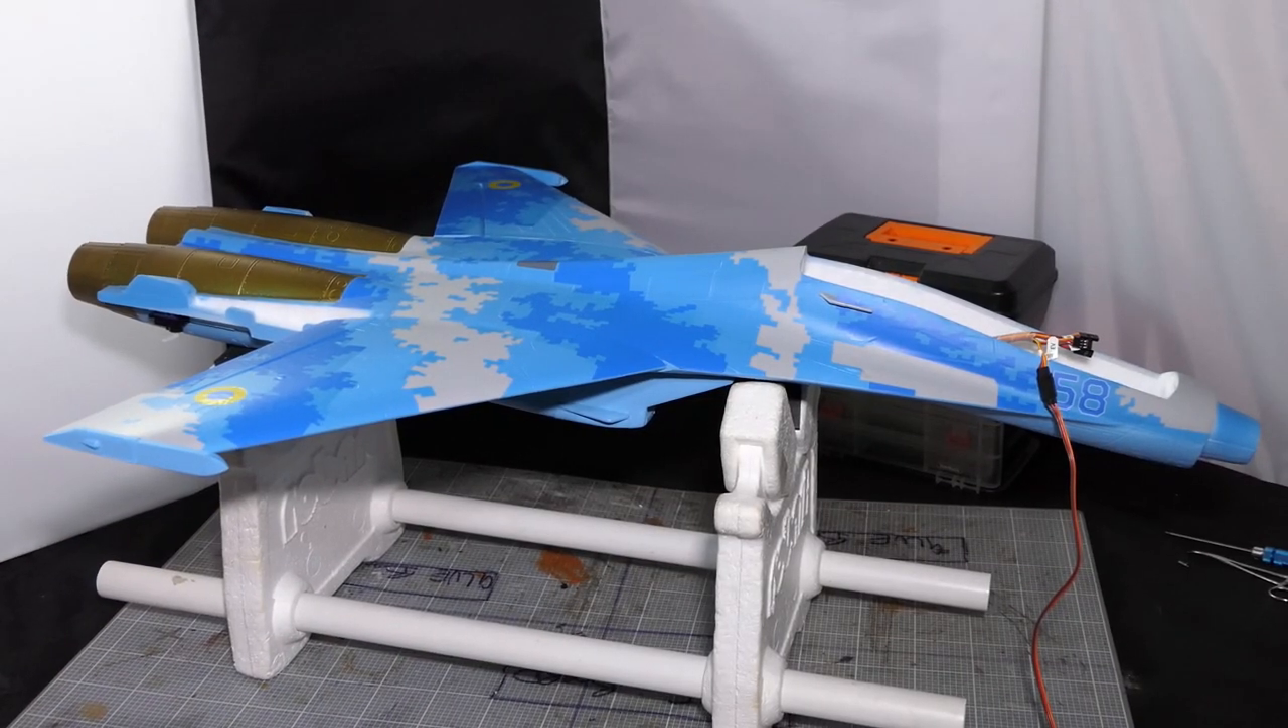The problem is you have to really push the final wing together hard so there's just no way I could show it on camera but they're done both wings are on.